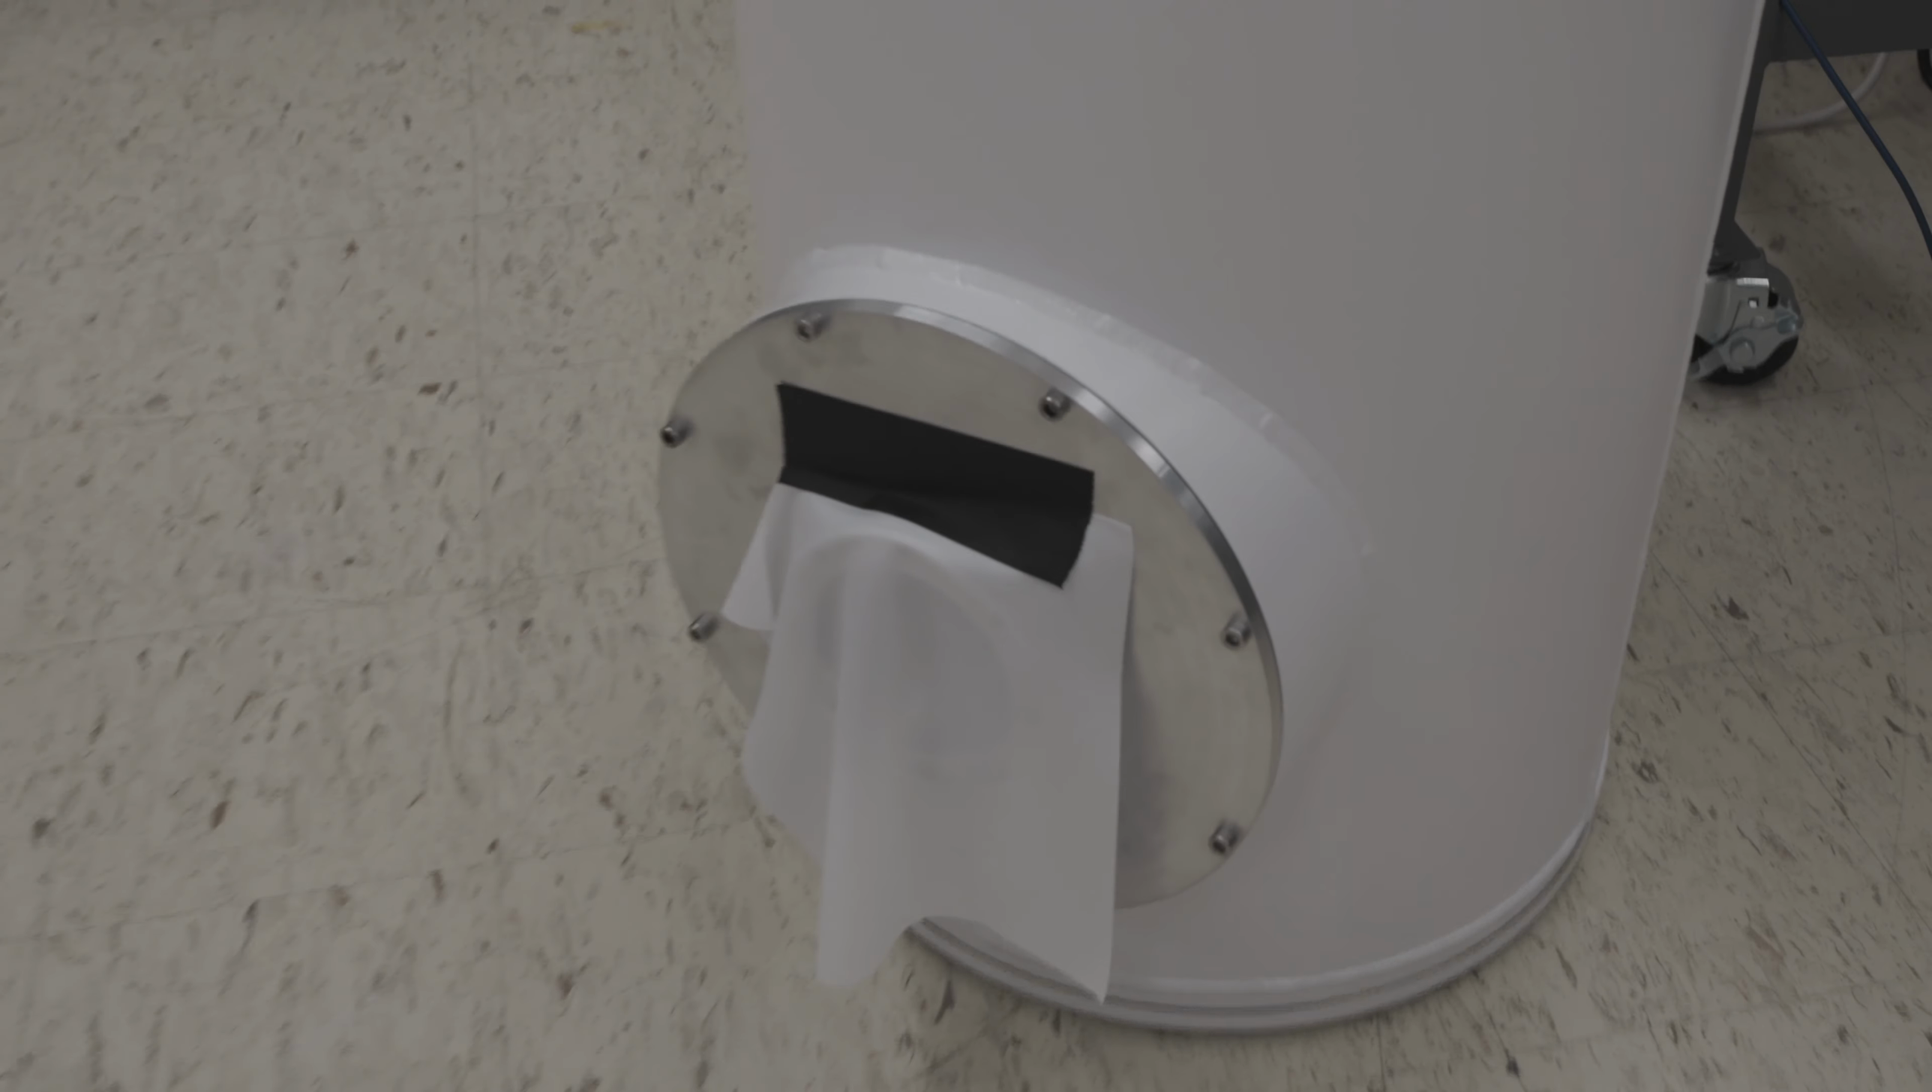All right, we got the front window onto the Dewar.